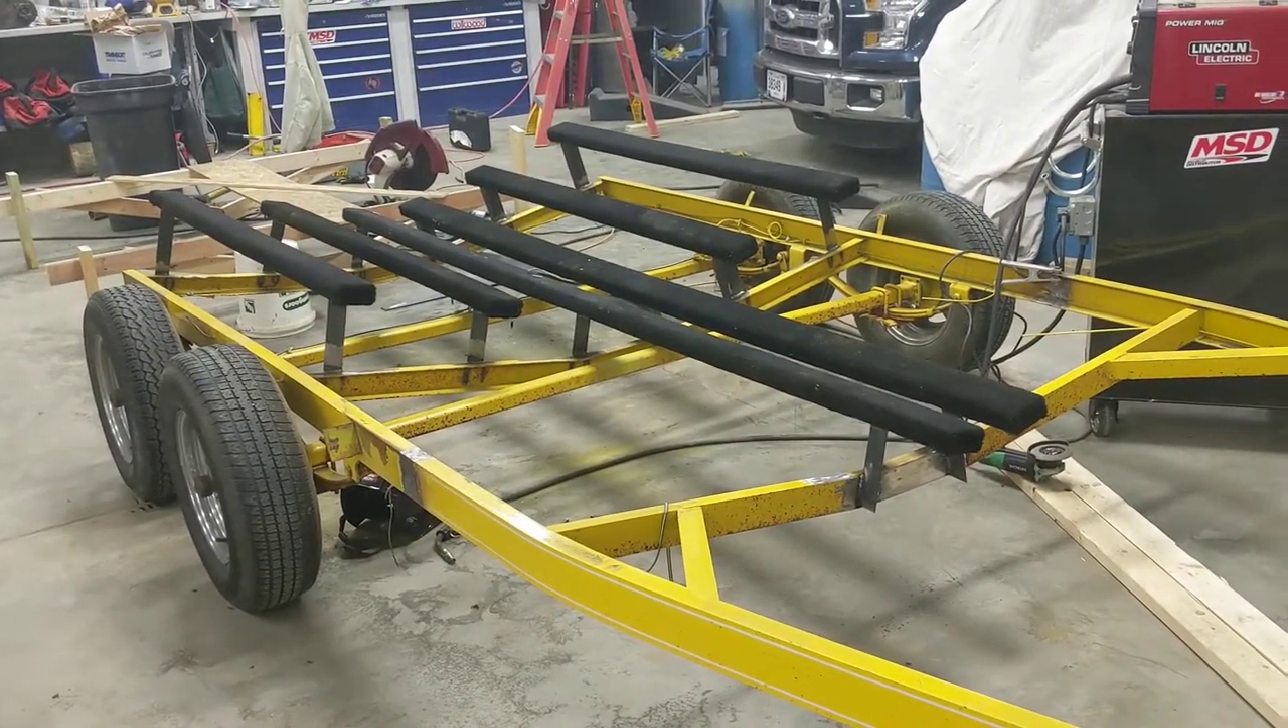So anyway I got the bunks mounted on there with the screws so they're somewhat well not permanently installed but good enough that I can try and test the boat.